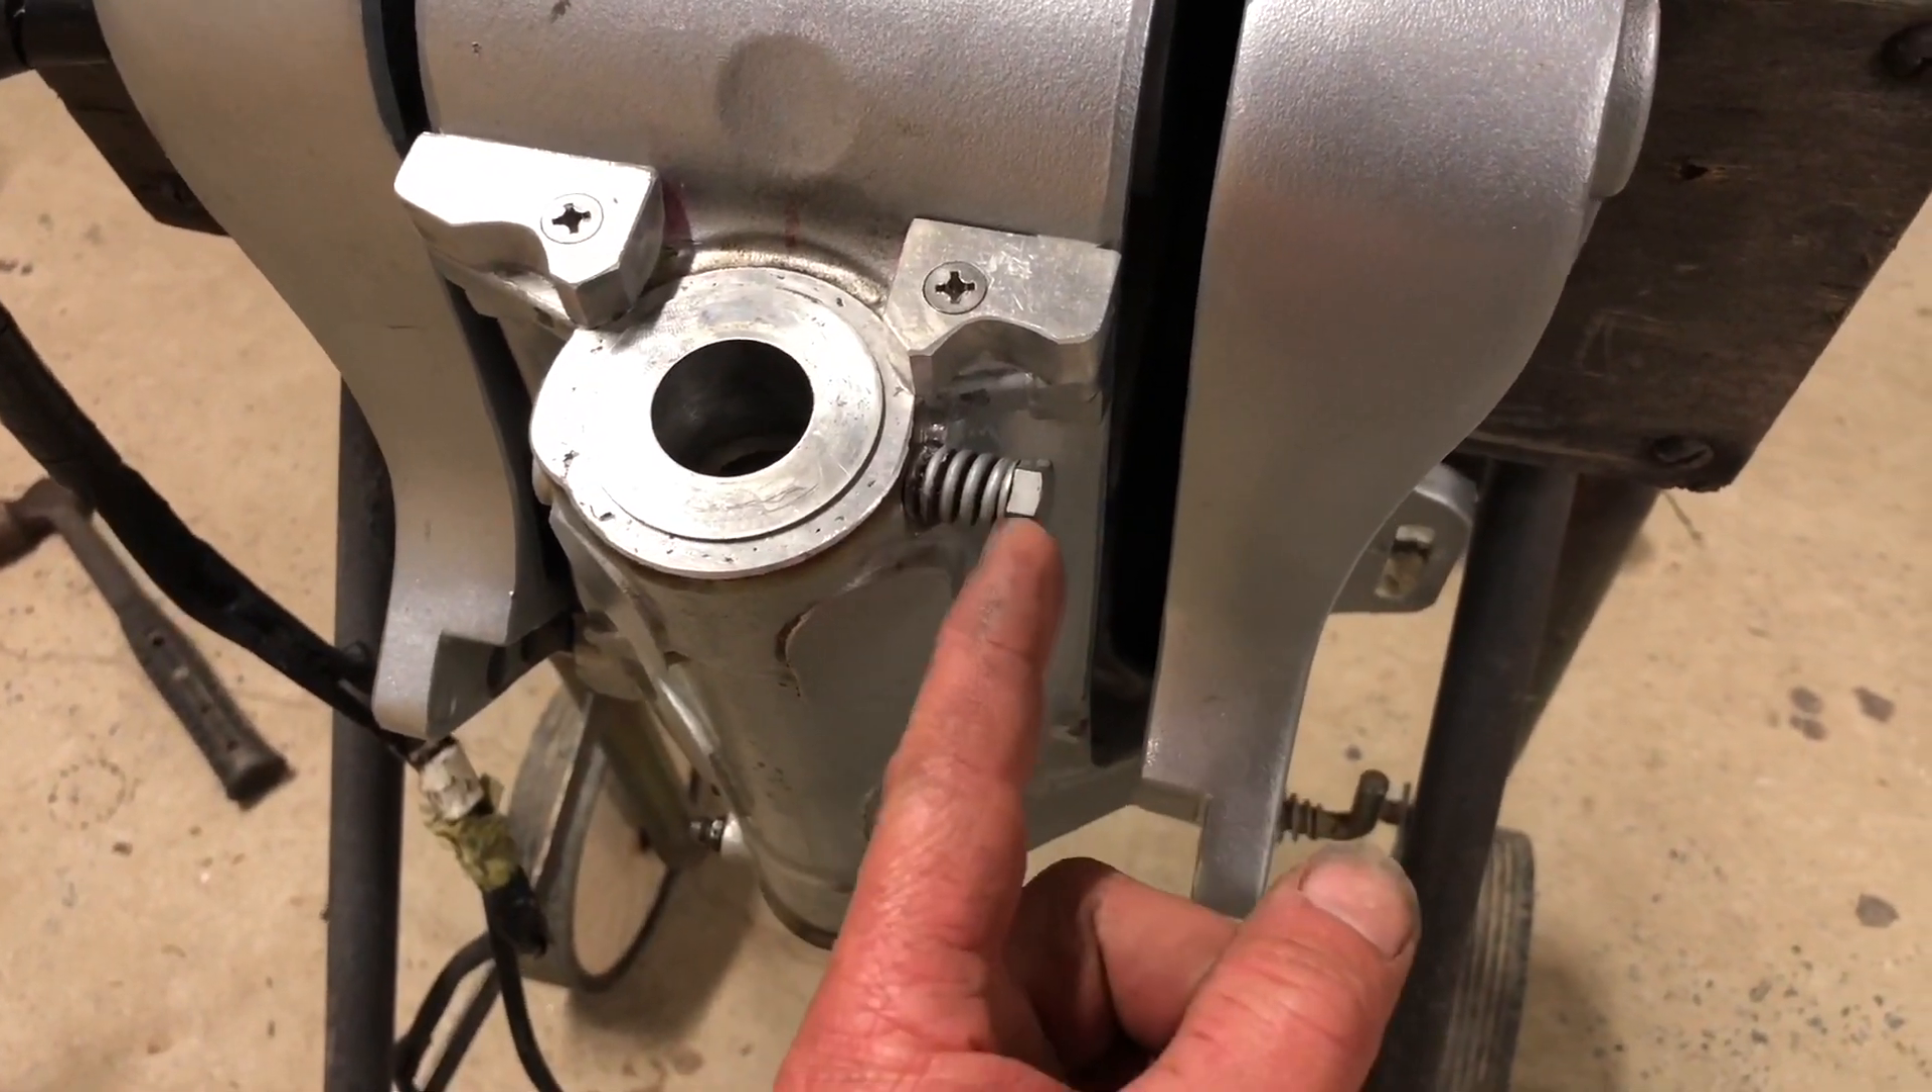I've tapped in the steering friction, the original bolt, original spring, tension spring.